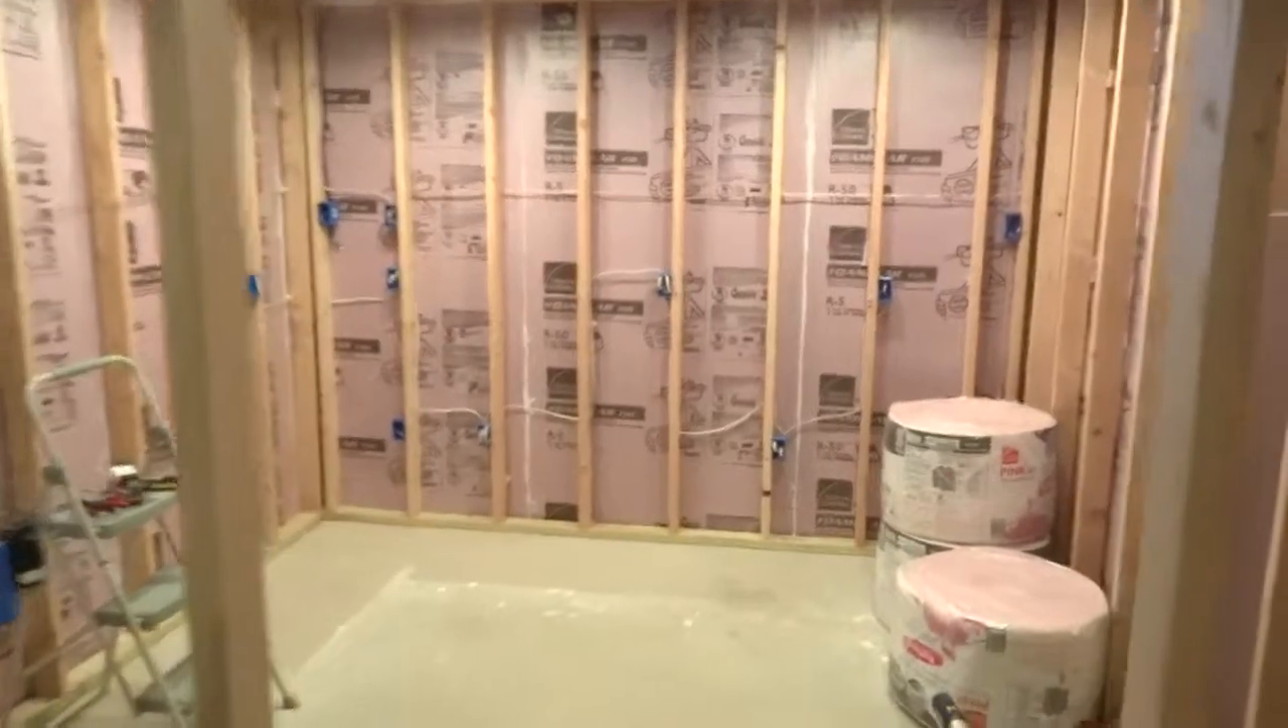So I thought I'd give this overview before I put in the insulation so I can show the wiring and the lights and all the details.